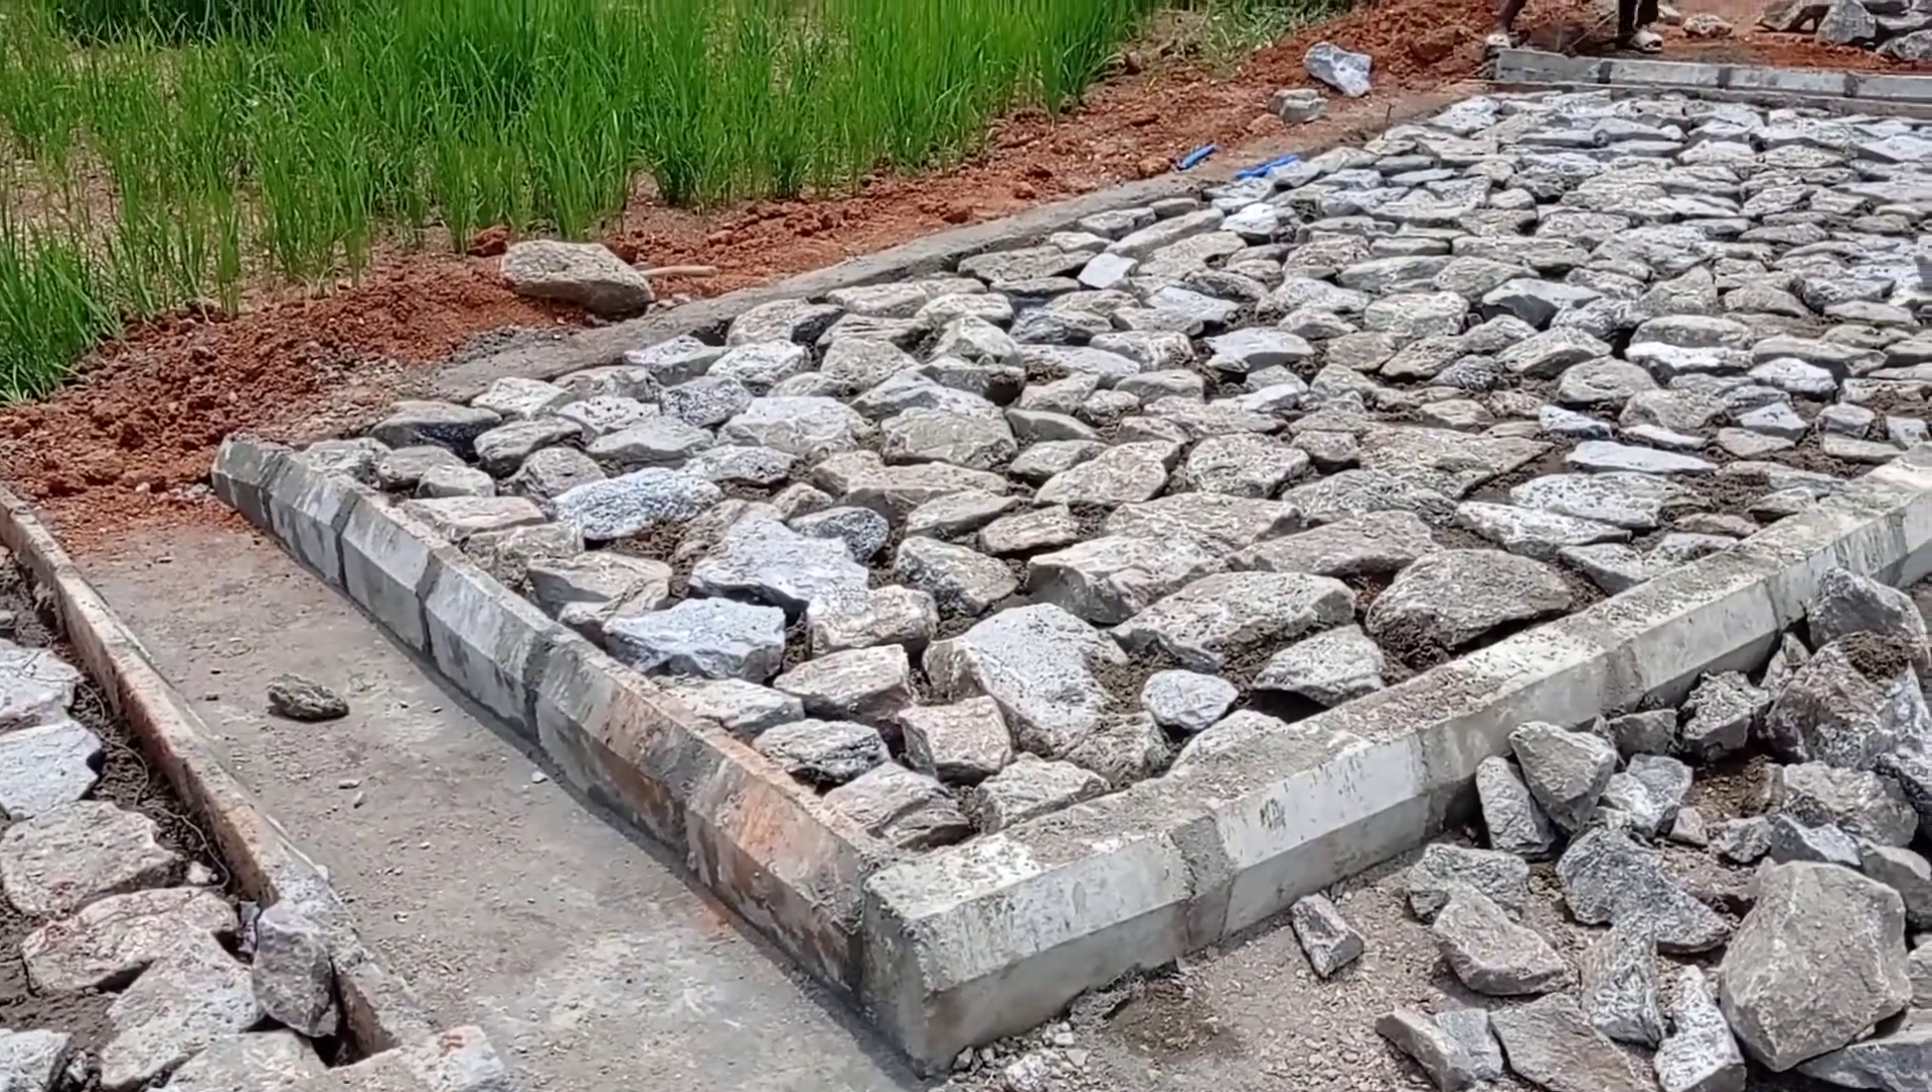Here you can see that the boulders have been placed and now the stone pitching process has been started.